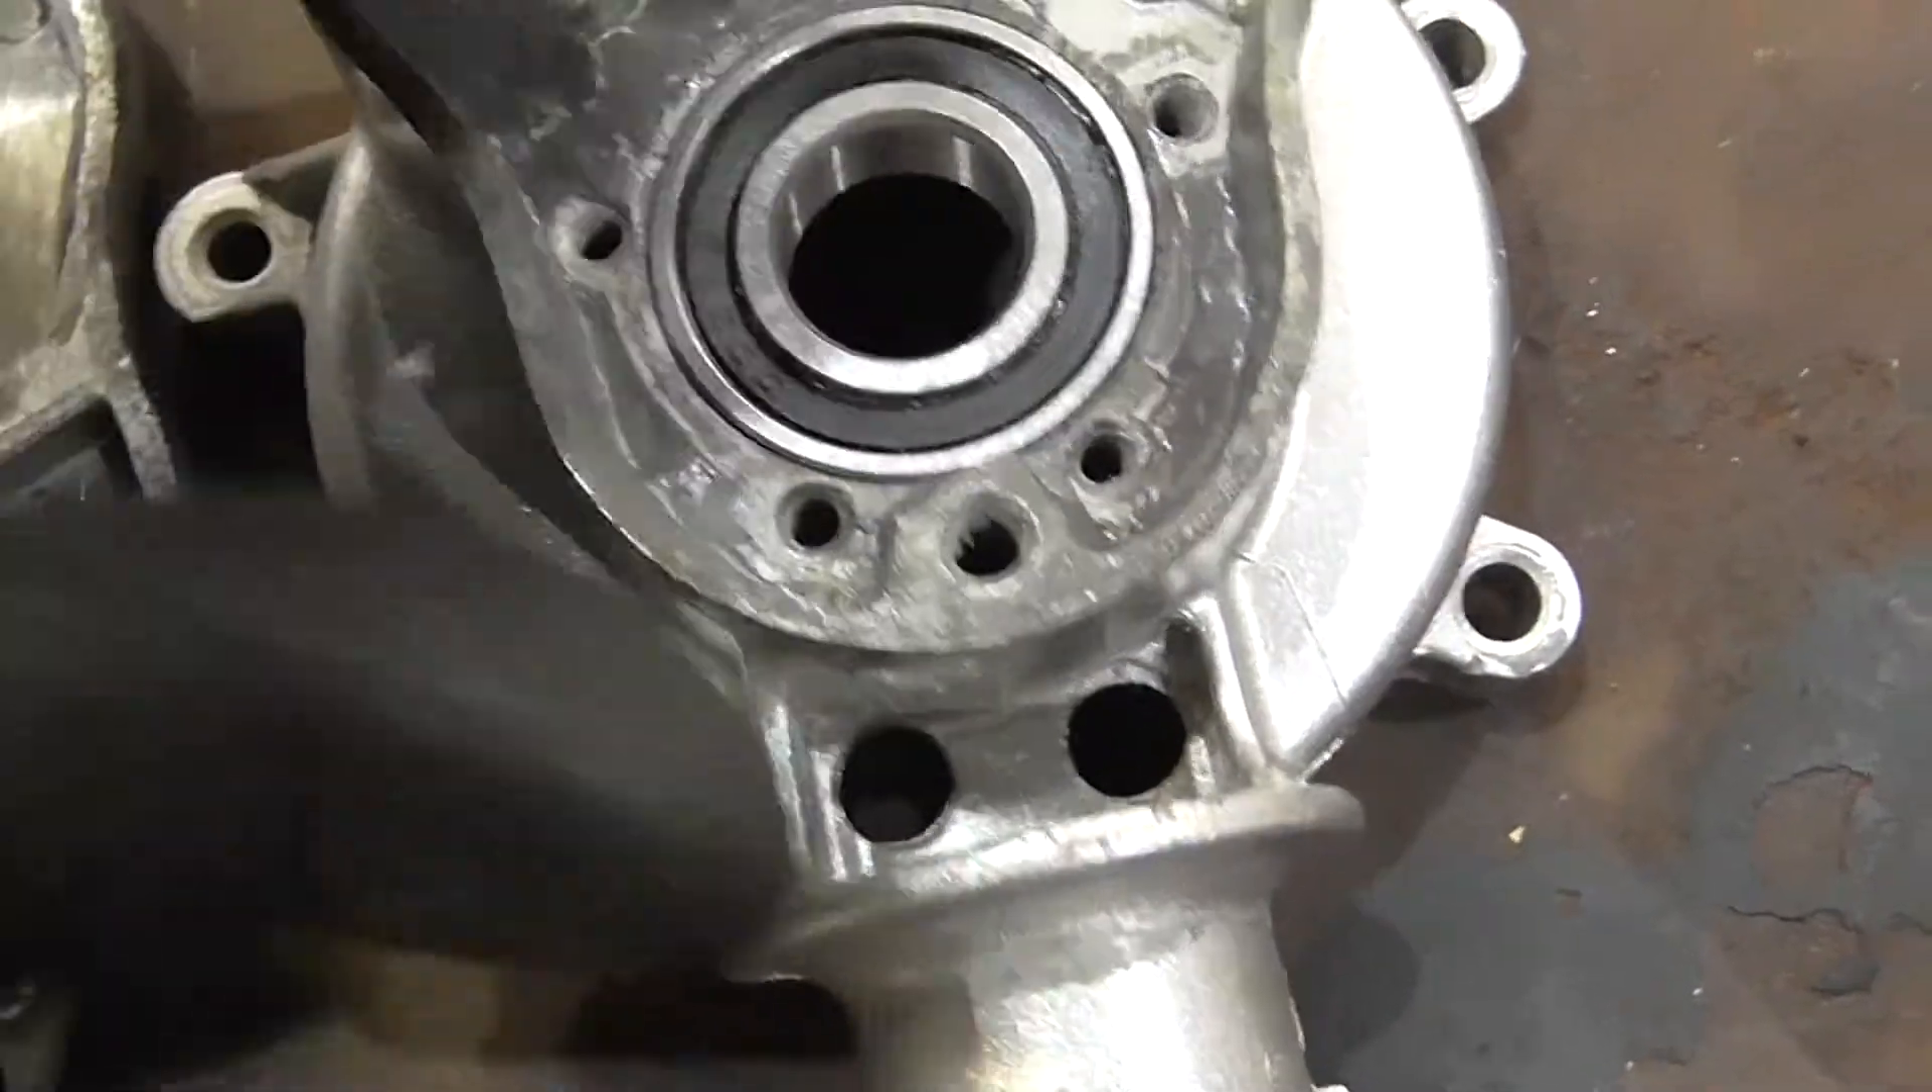And I've also tapped in the new bearing. So, that's all ready to go.